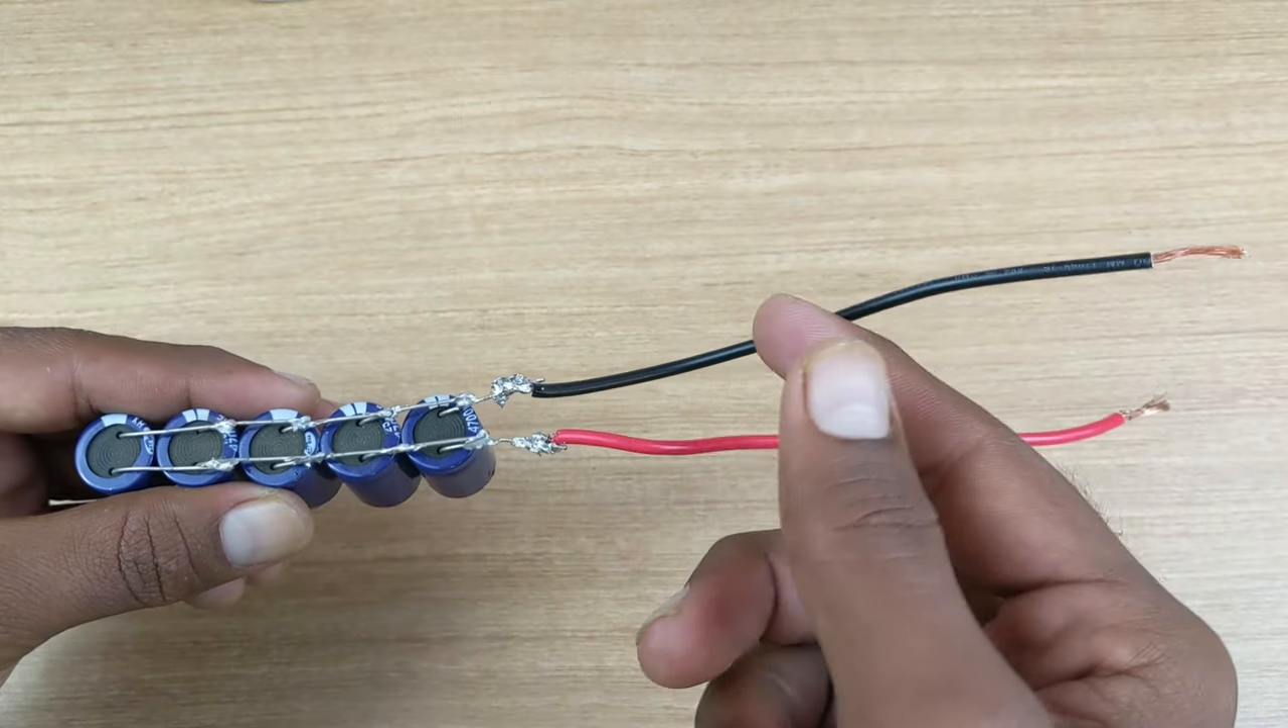यह देखी मैंने capacitor के दो terminal में दो वायर connect कर दिये हैं।